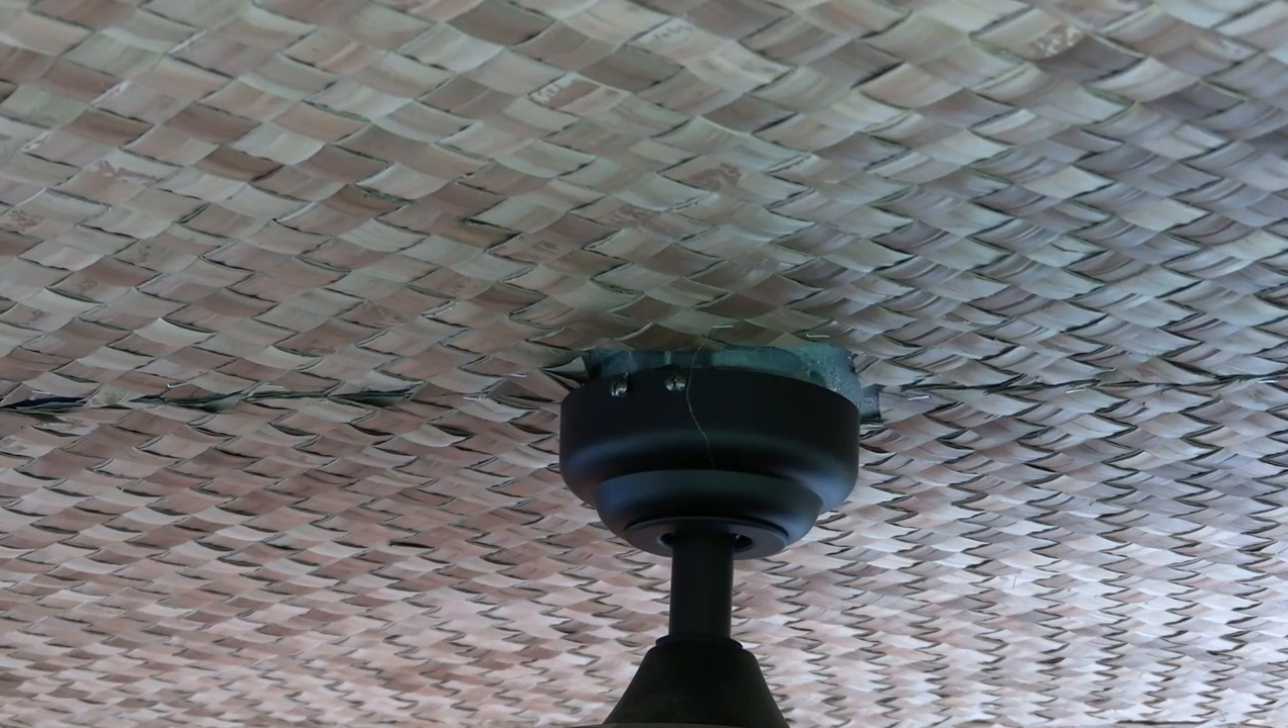I've also got a gap between the ceiling and the bell of the fan.